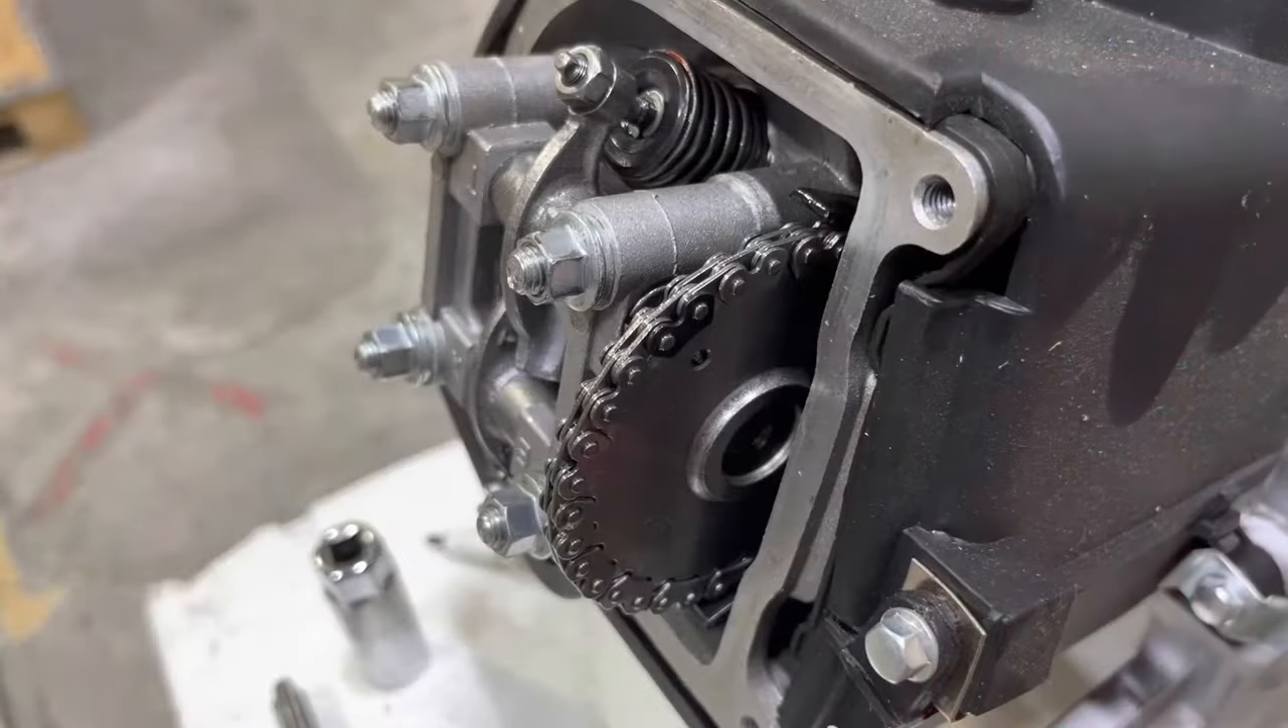Now we've exposed the valve train the rockers and the cam.